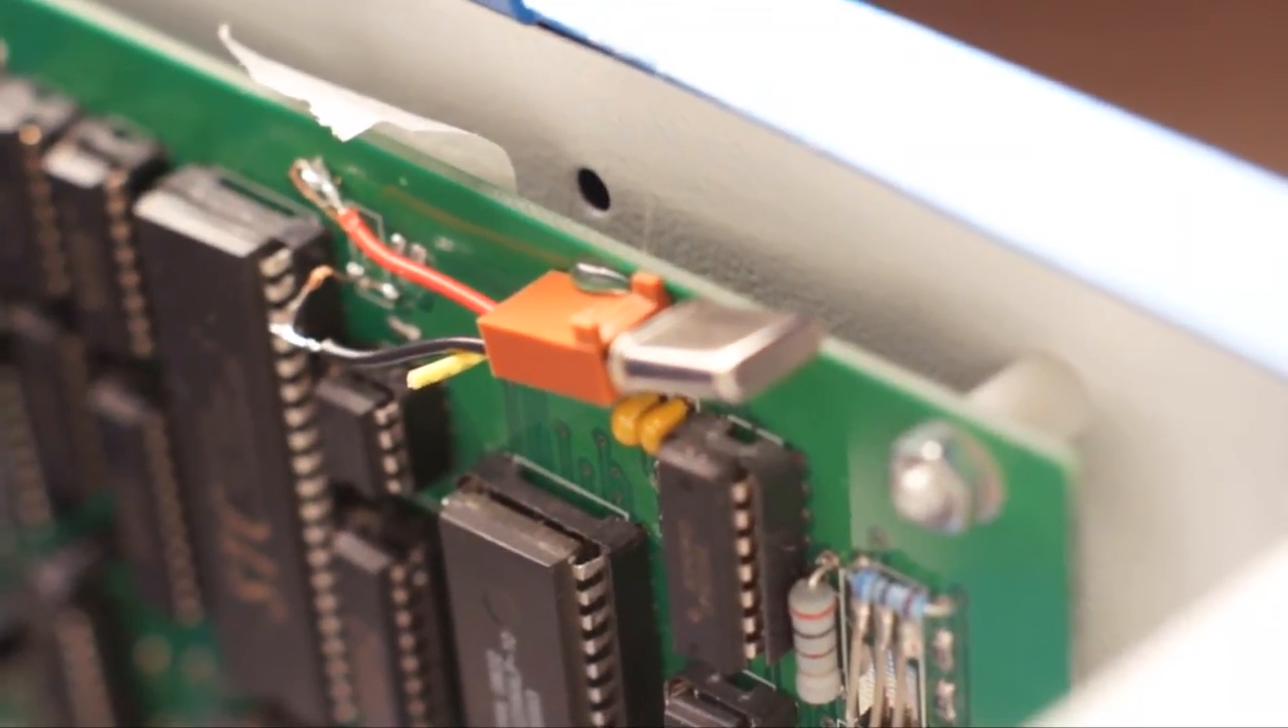And then I made a little mount here that so I could swap out crystals.